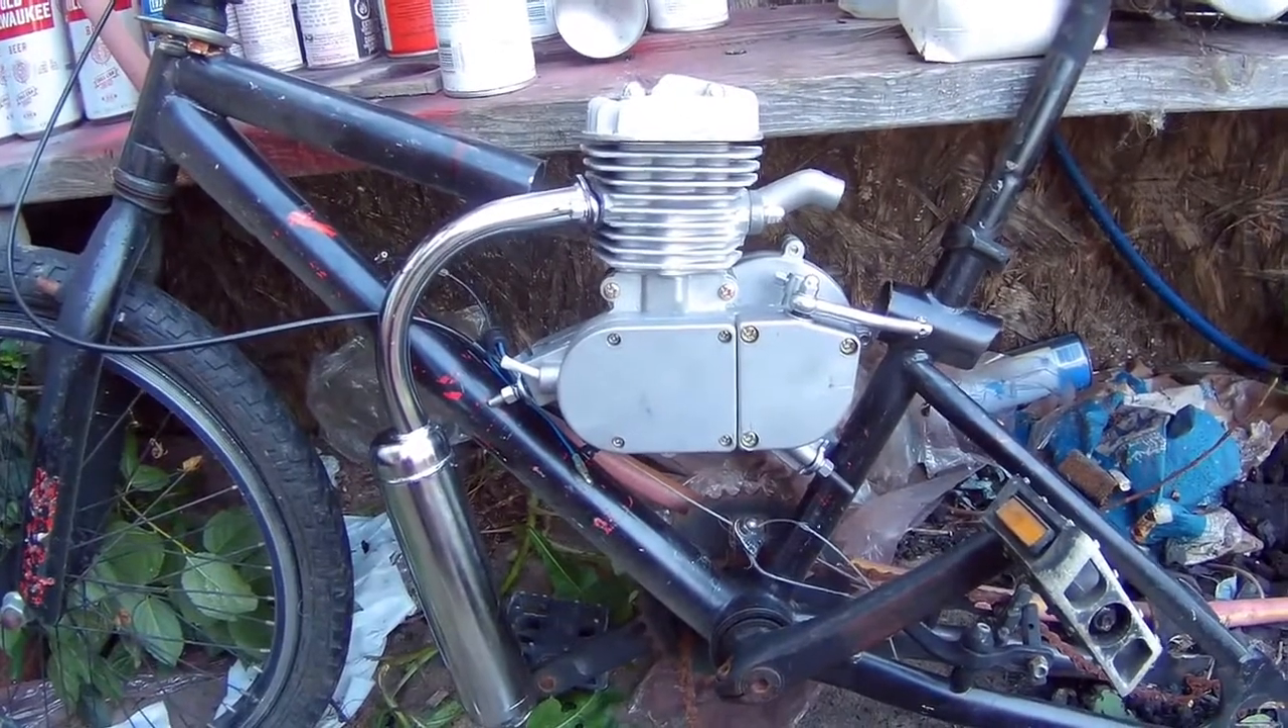As you guys can see the engine fits in there perfect now.